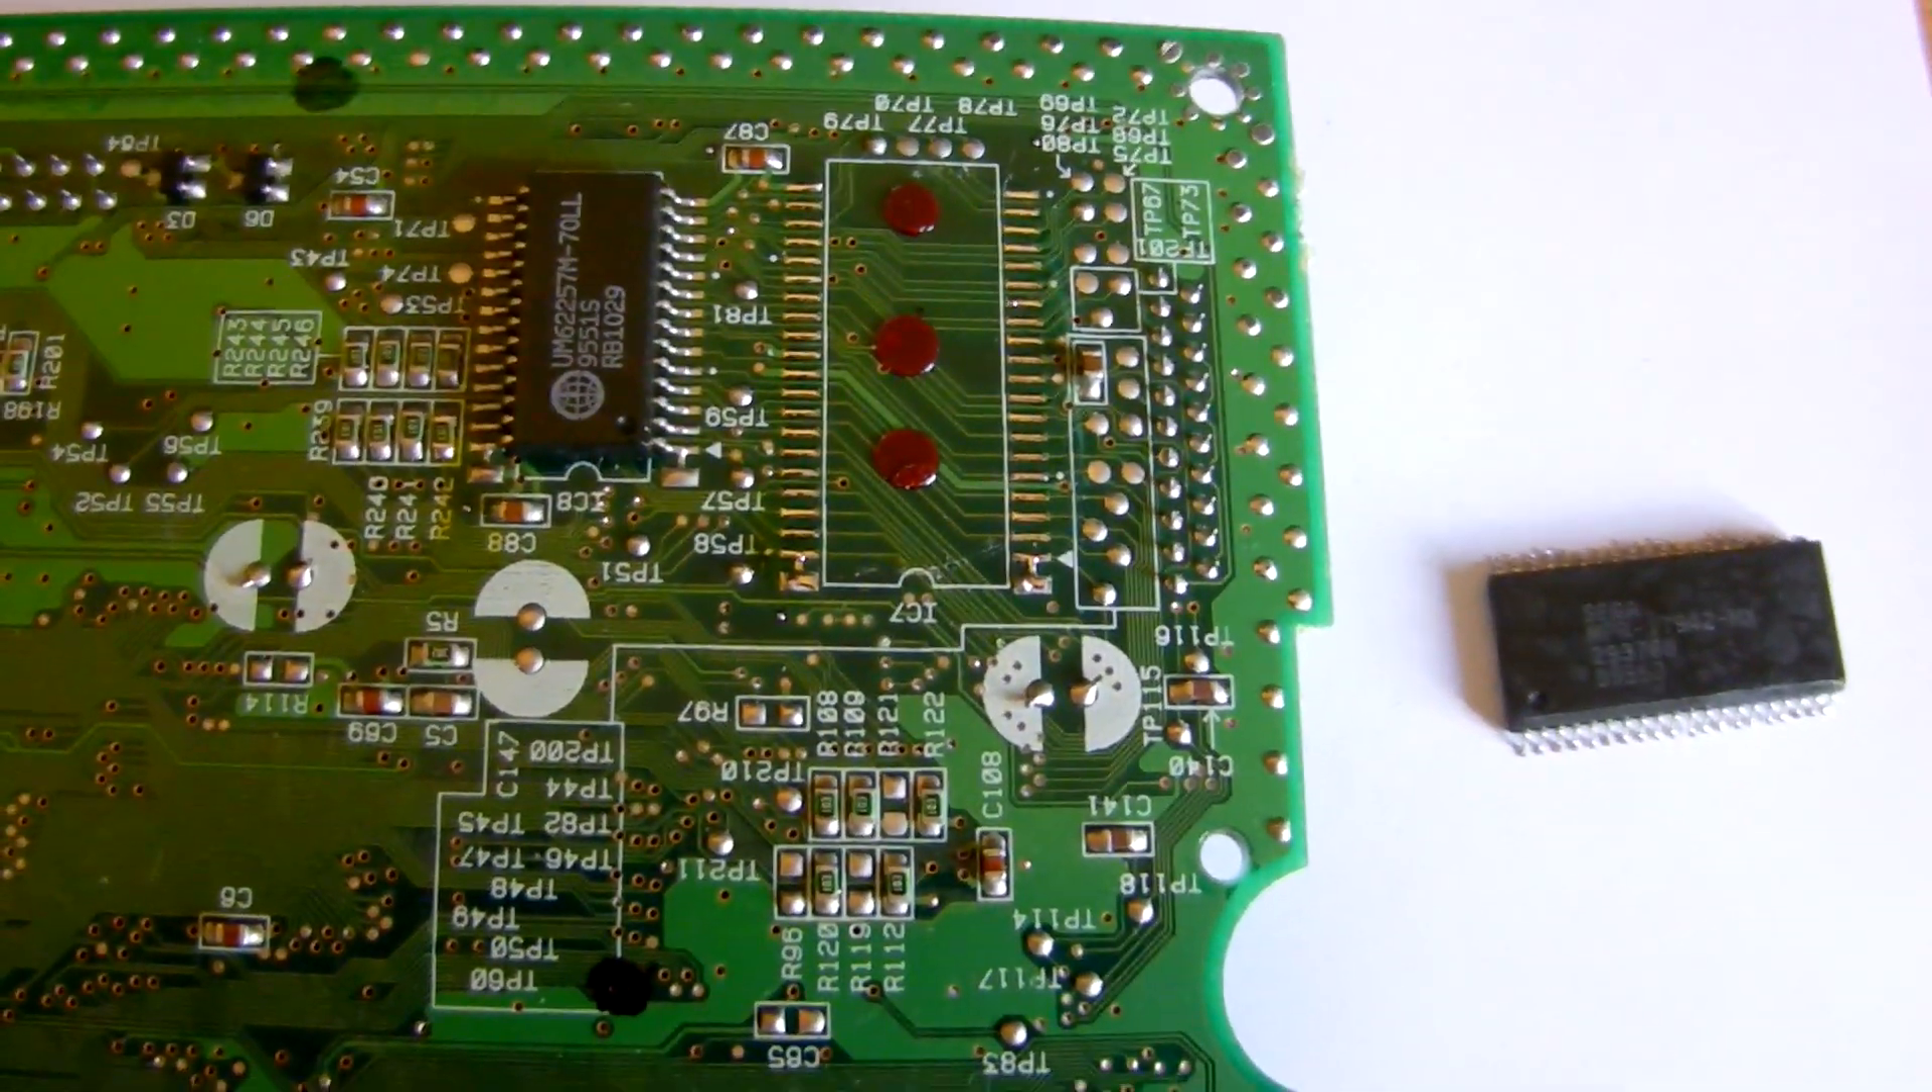So I've managed to remove the original BIOS chip.